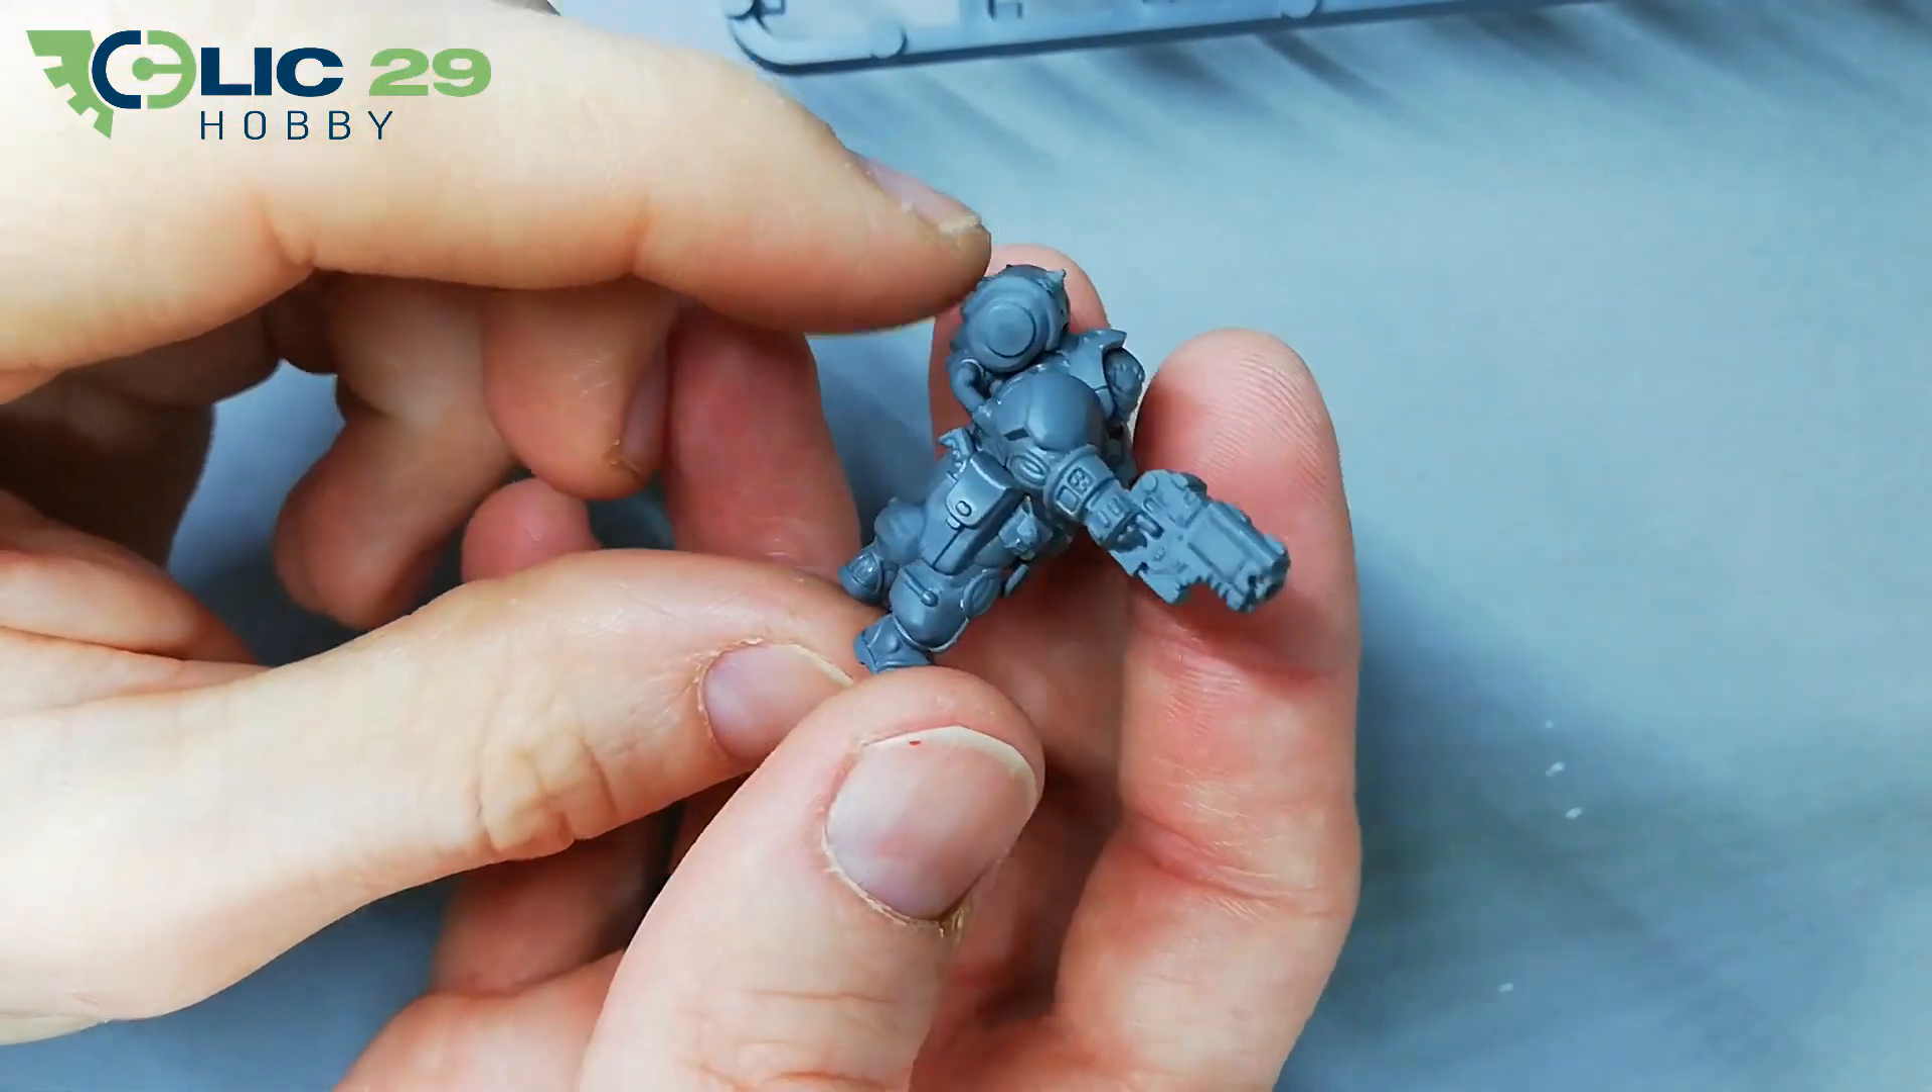Et voilà, mon premier petit gars assemblé. C'était ultra simple.